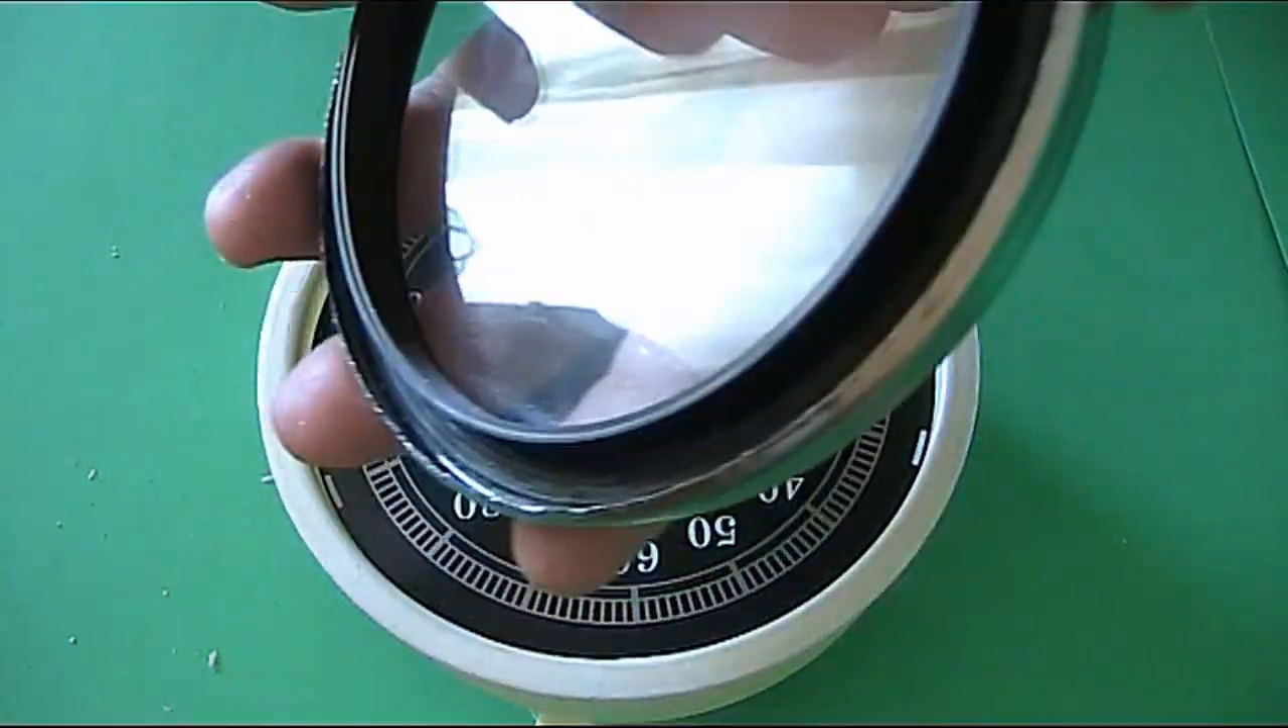Okay so we got our speedo um glass off.